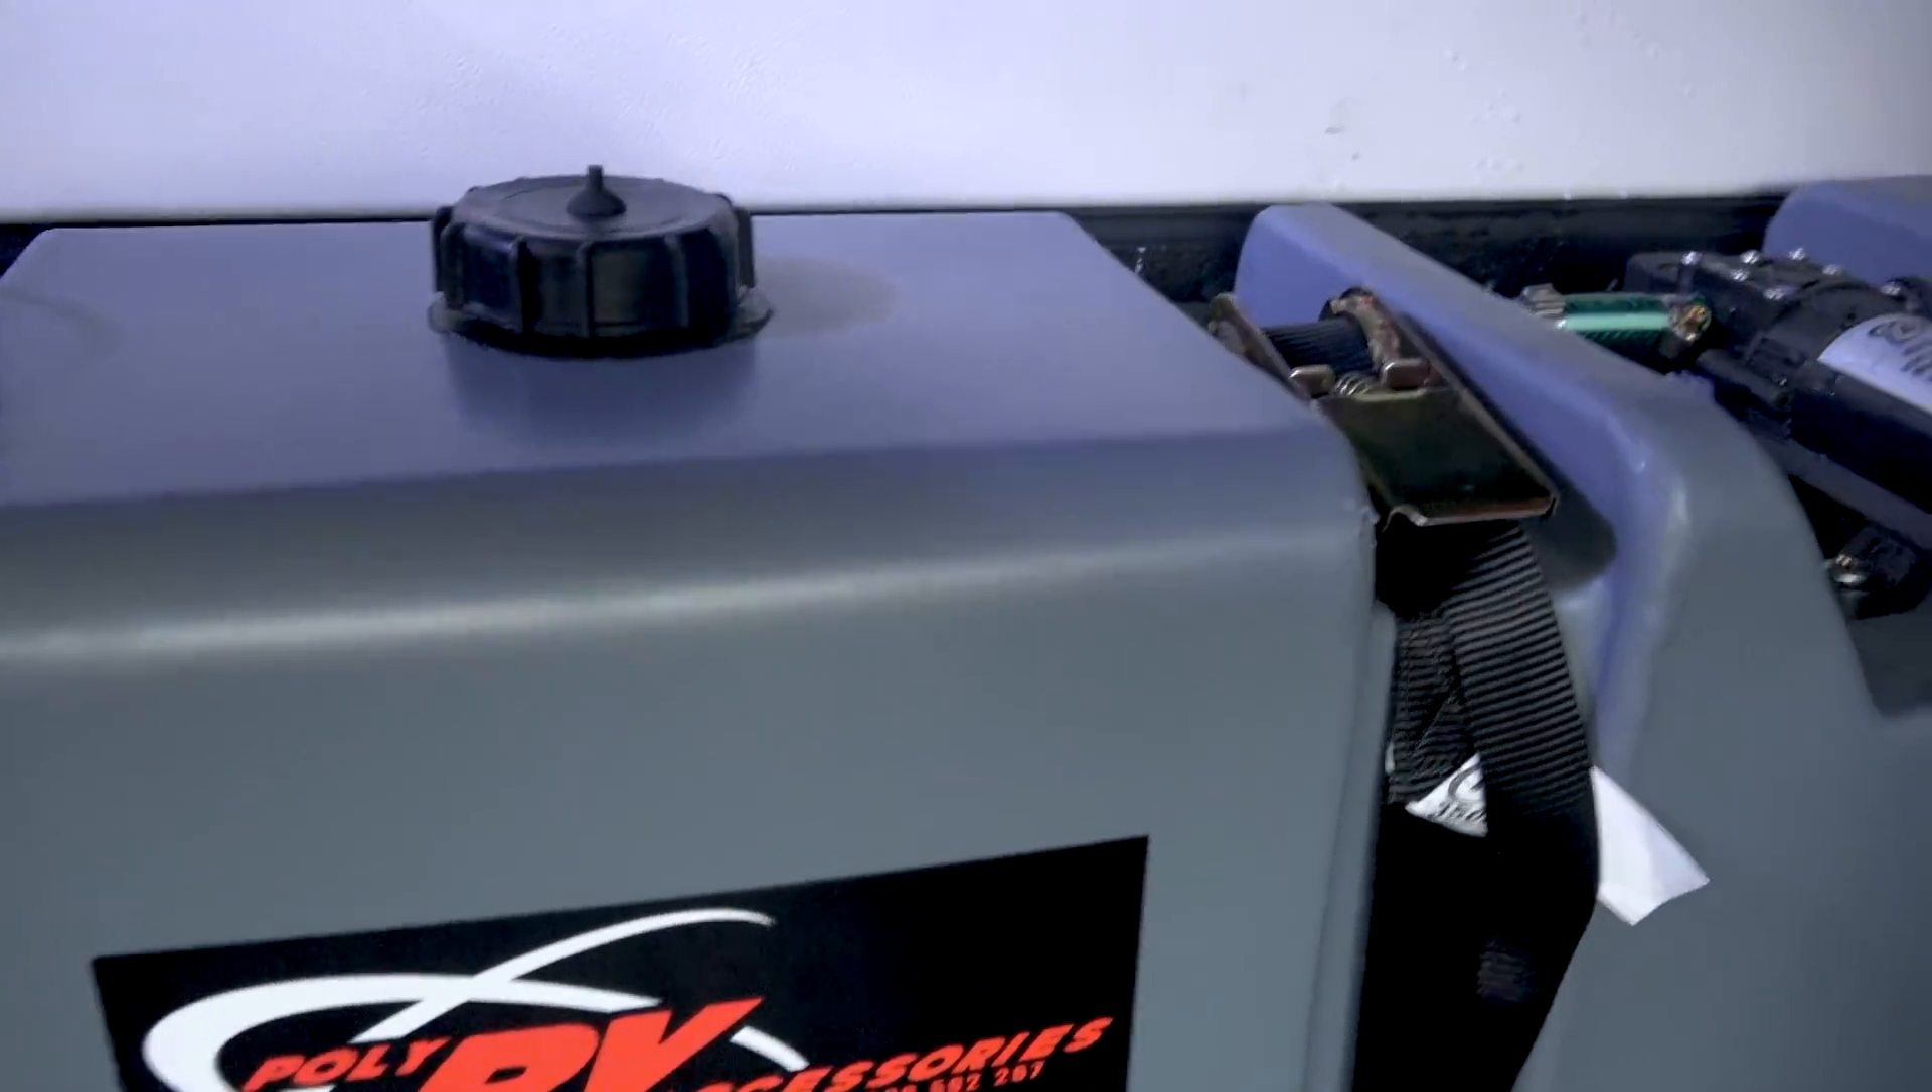Well, there you go. All finished. The tank's in.